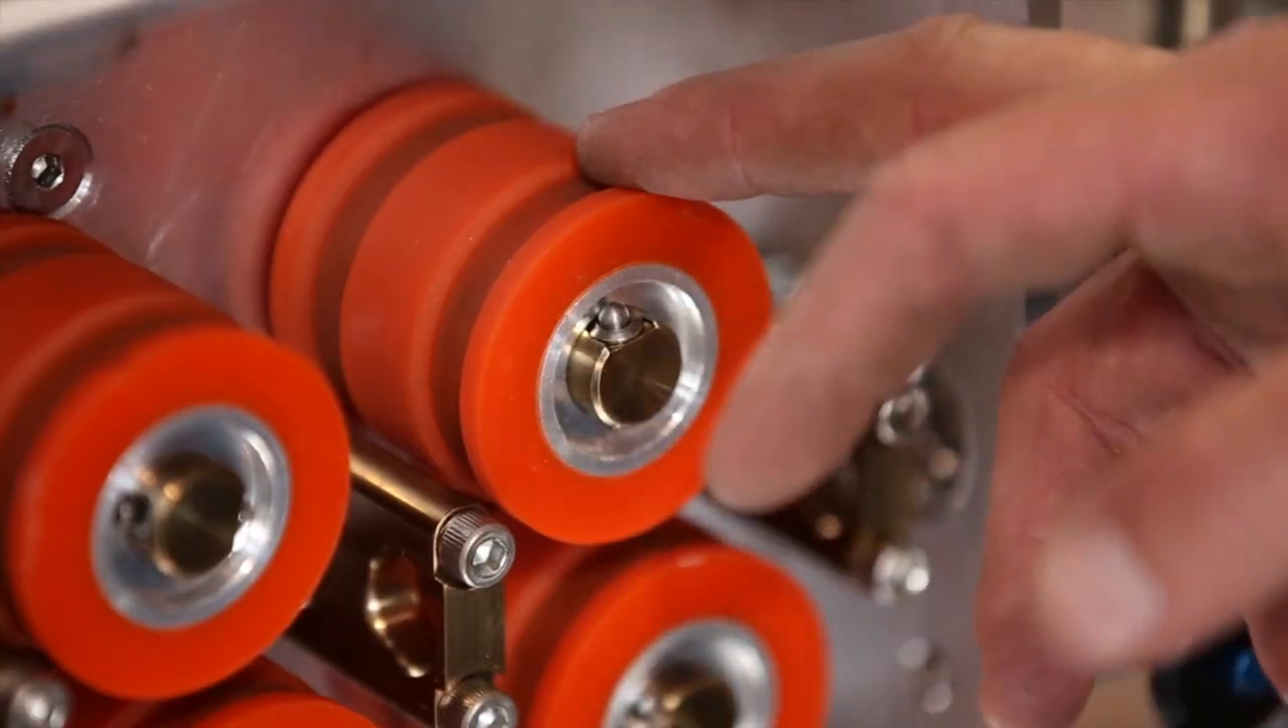Today we're going to be running 5 .4 hose with BN13s and so we've installed the rollers with the groove.